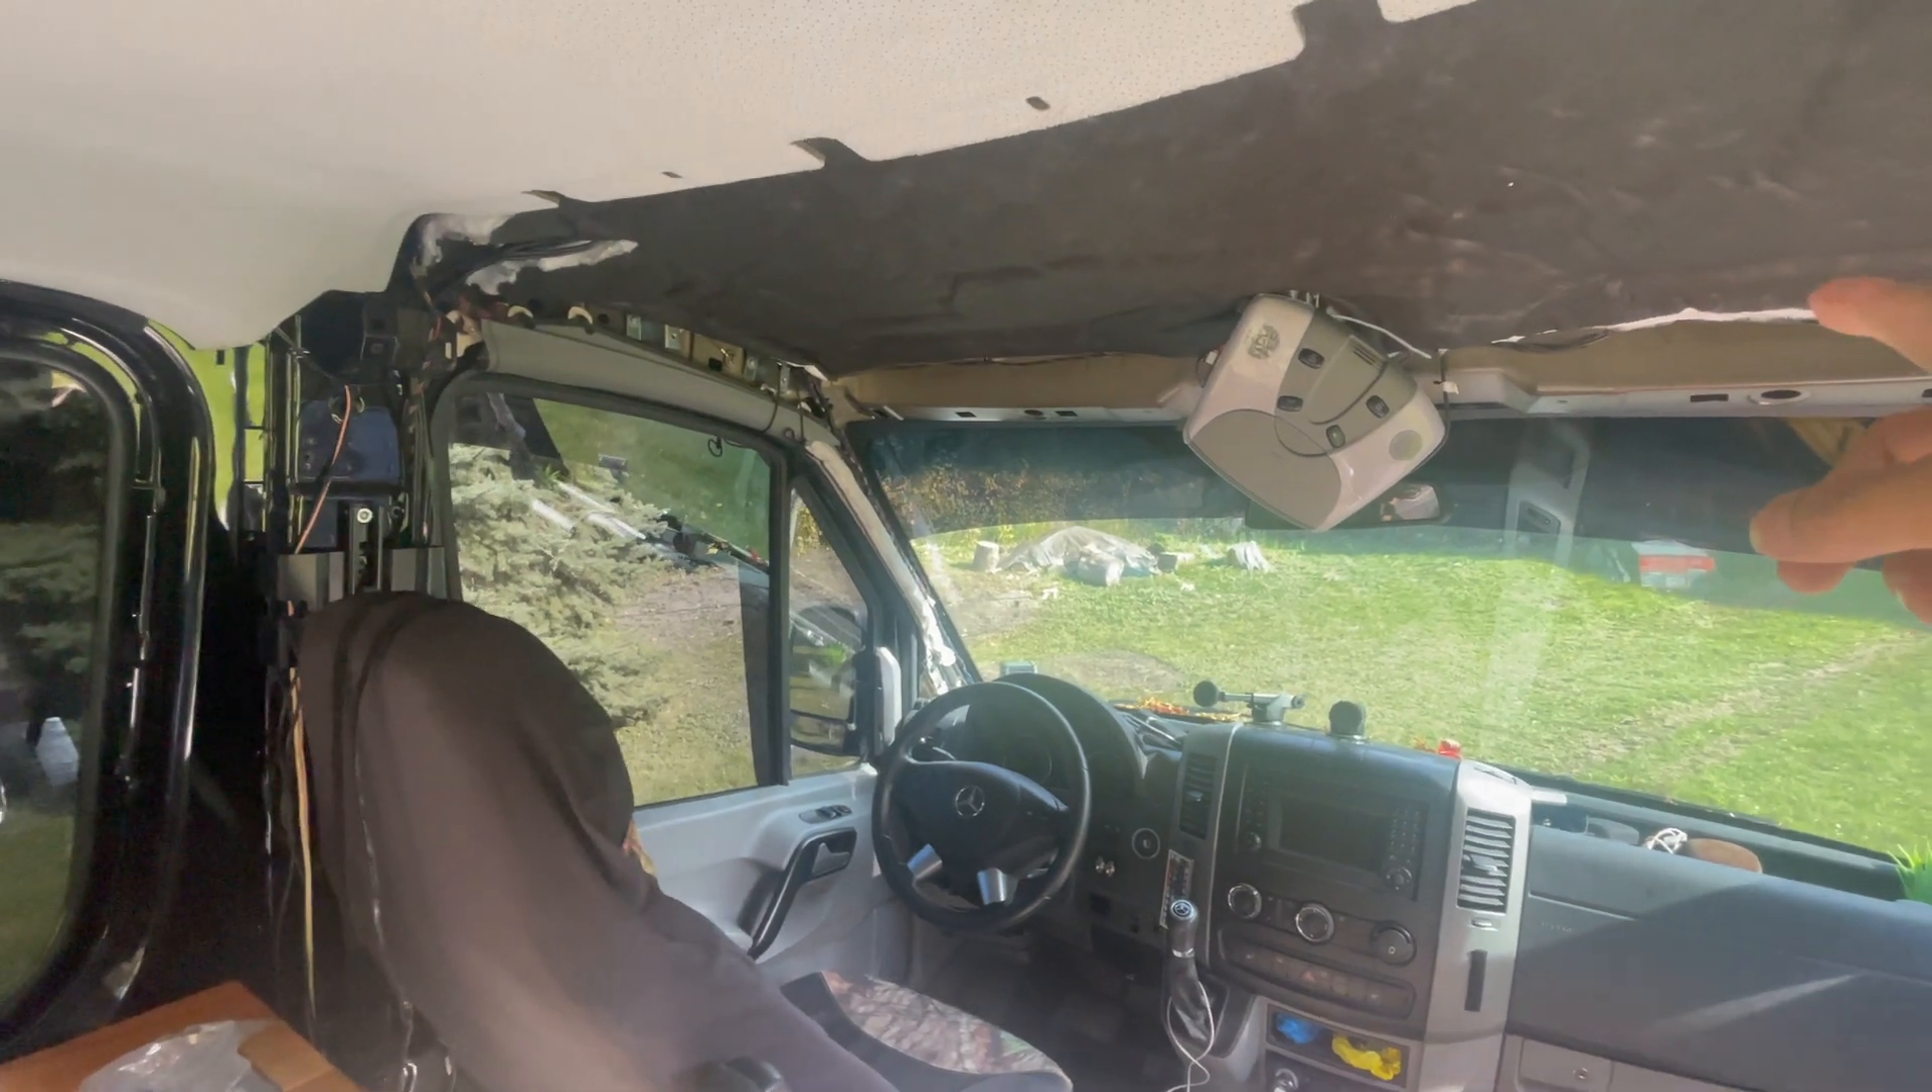I already have the front headliner removed from the previous video where I was installing the 54-inch LED light bar.